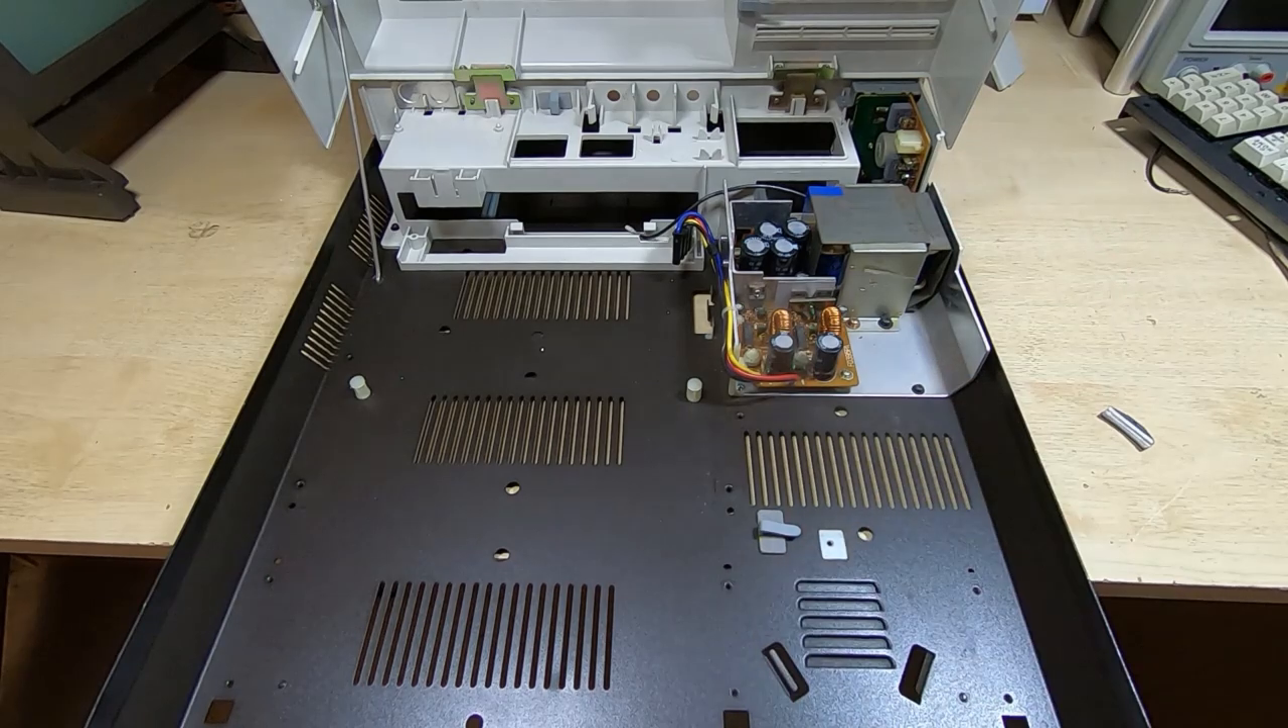That's the power supply fitted and bolted into place.